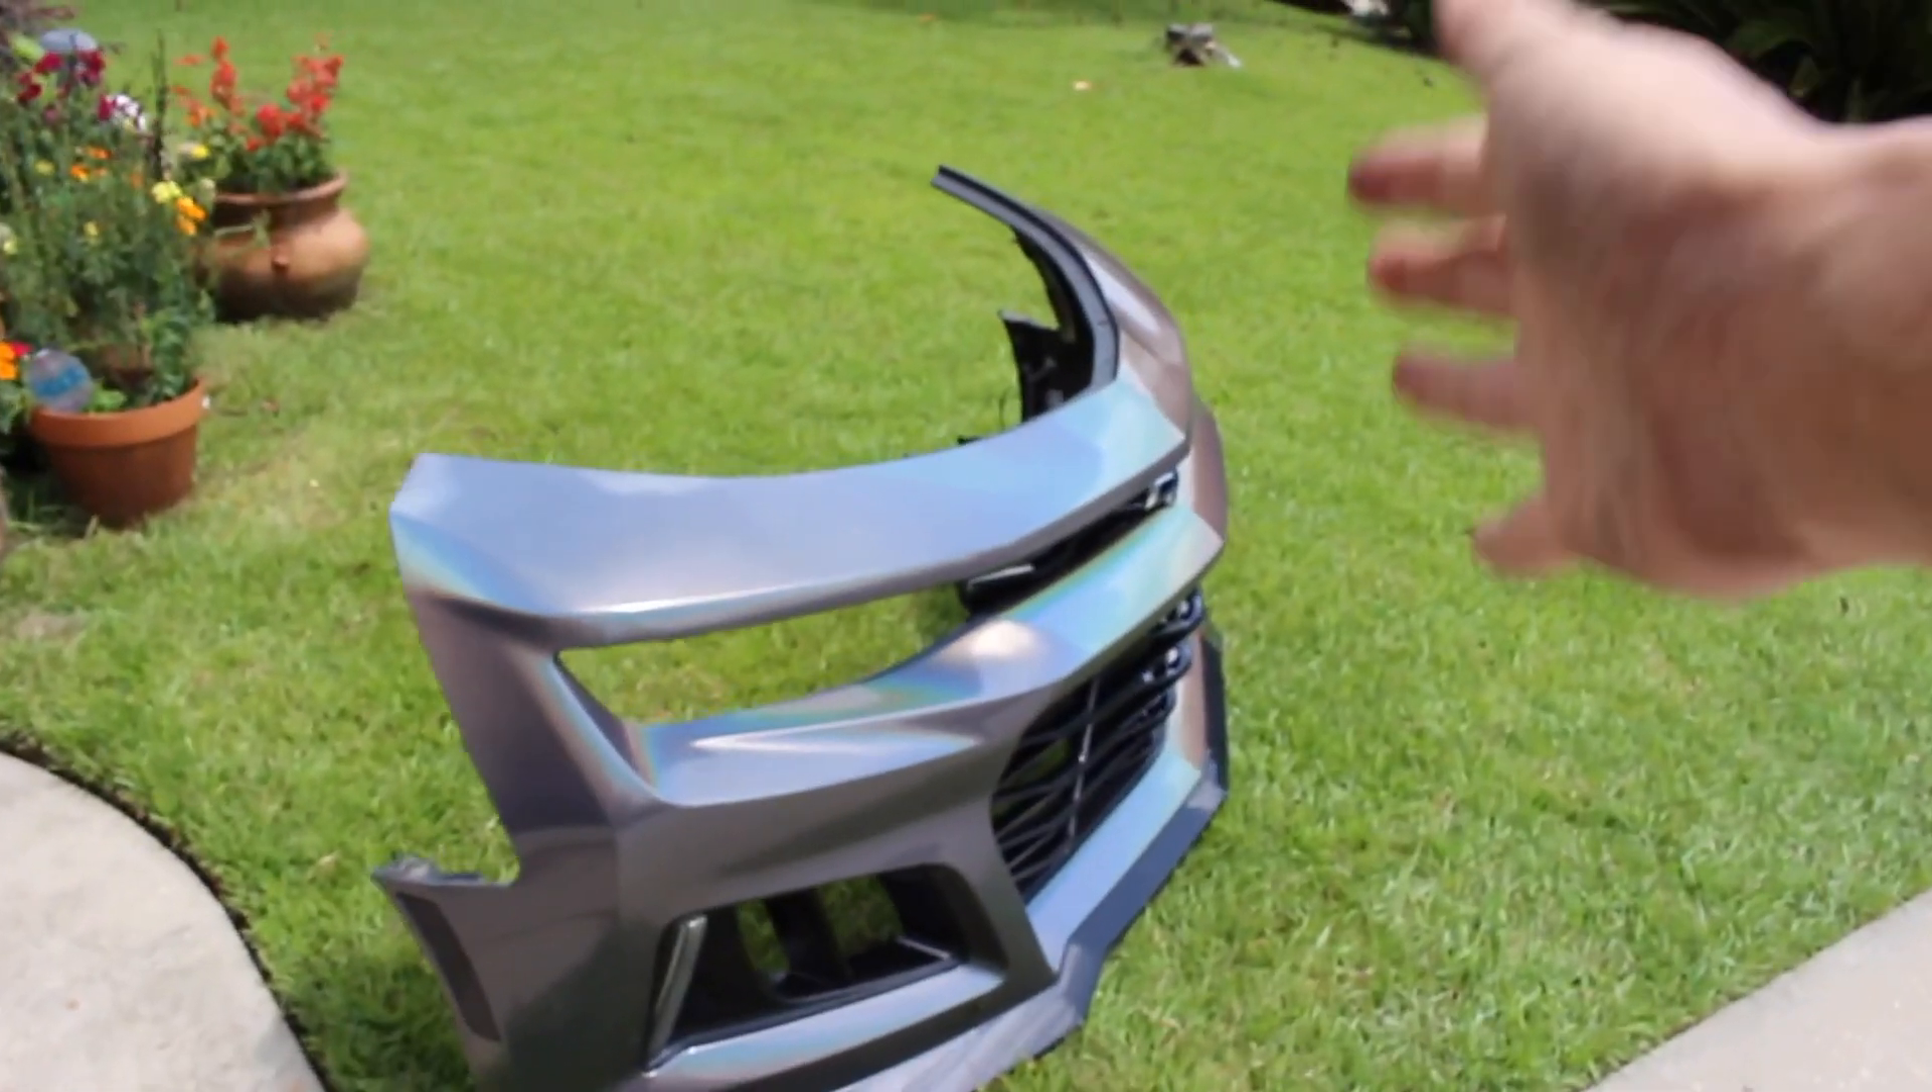So after much struggle, finally got the bumper off.